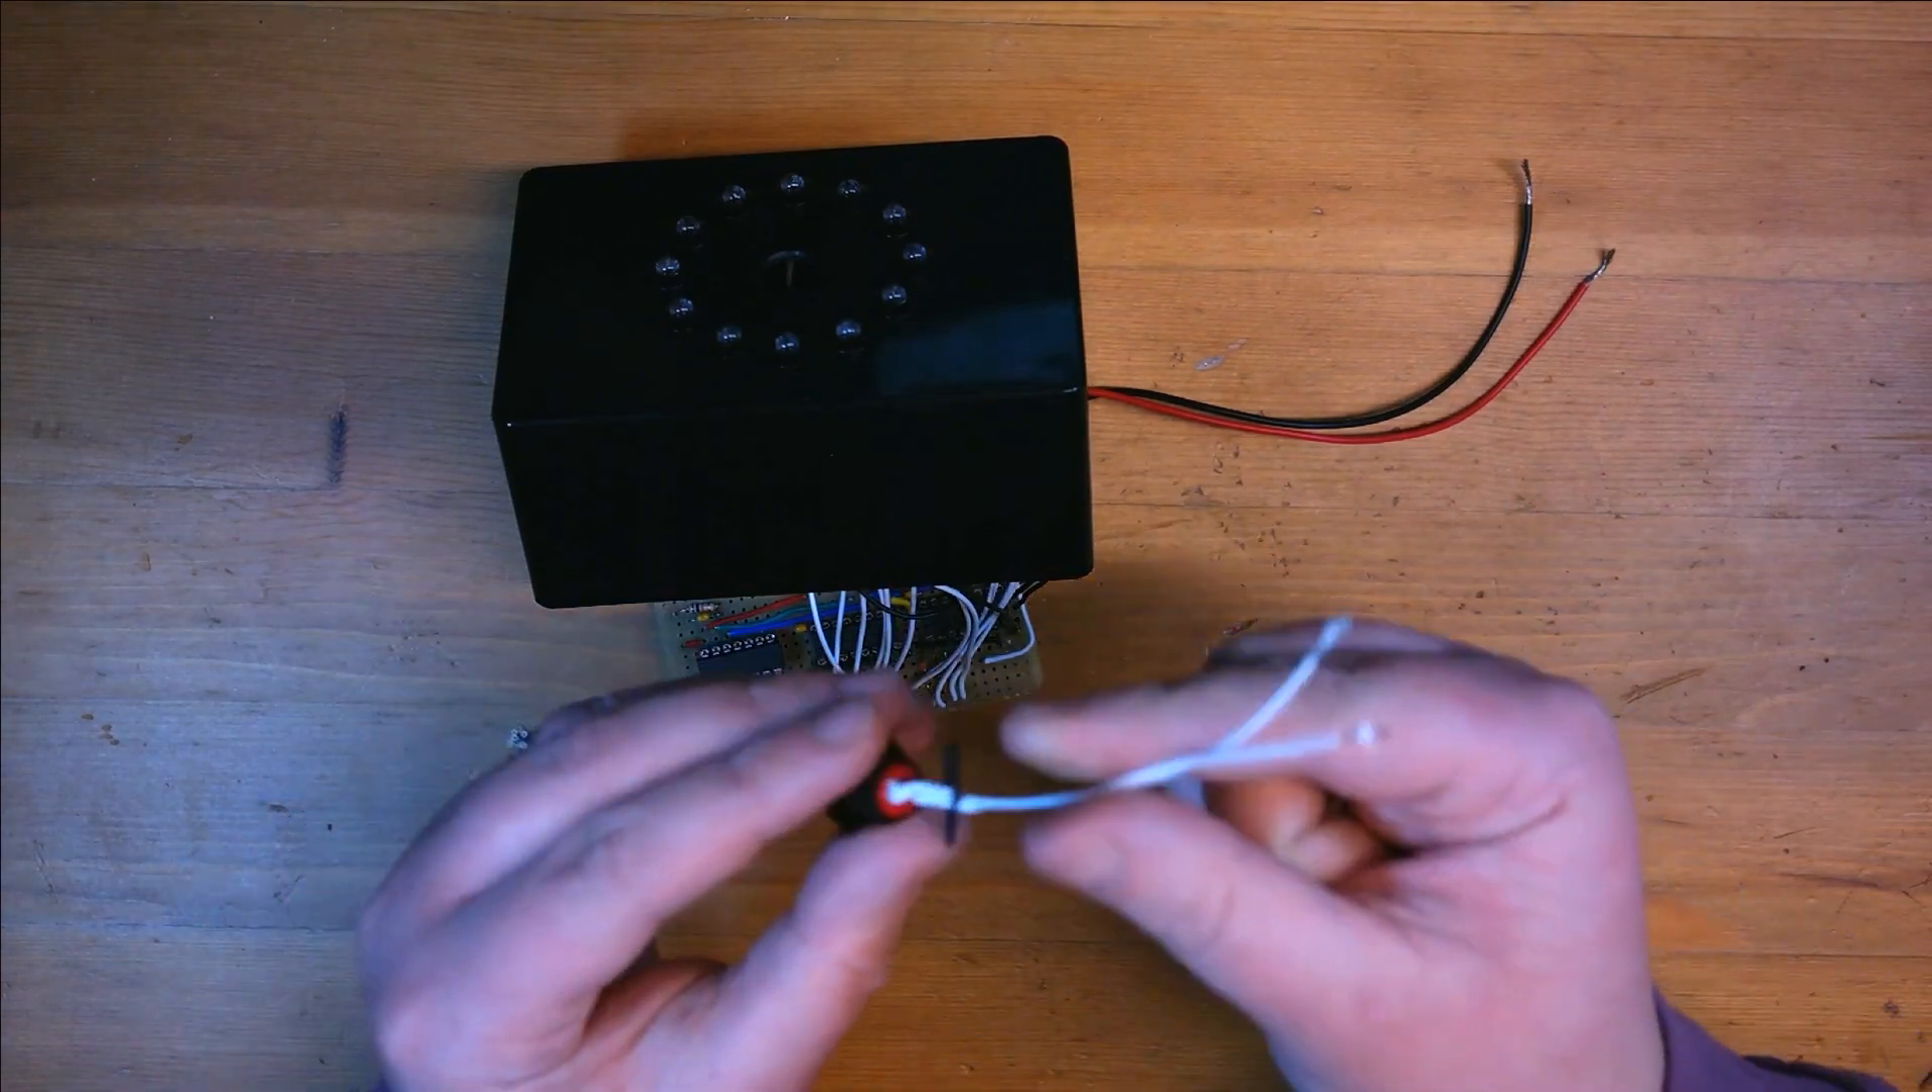So now we've got our LEDs. I've also got the button to go in the middle.